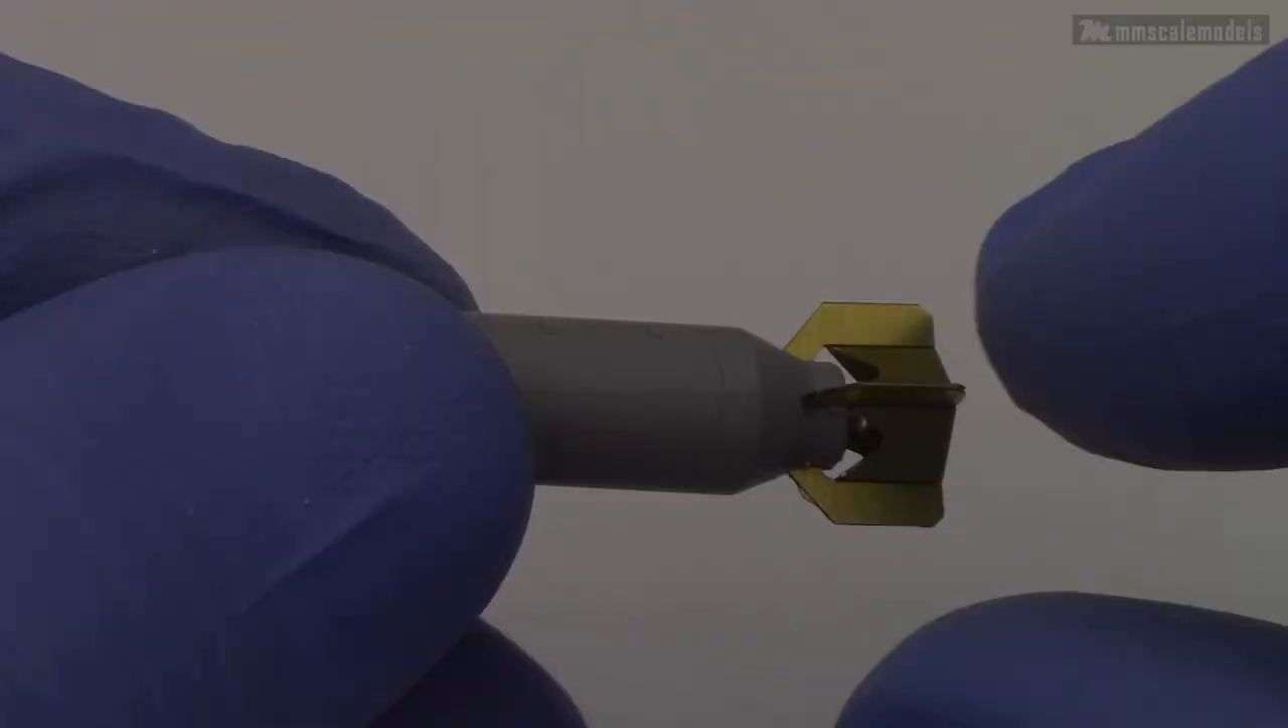After placing the fins in position I super glued them and now all looks much better.